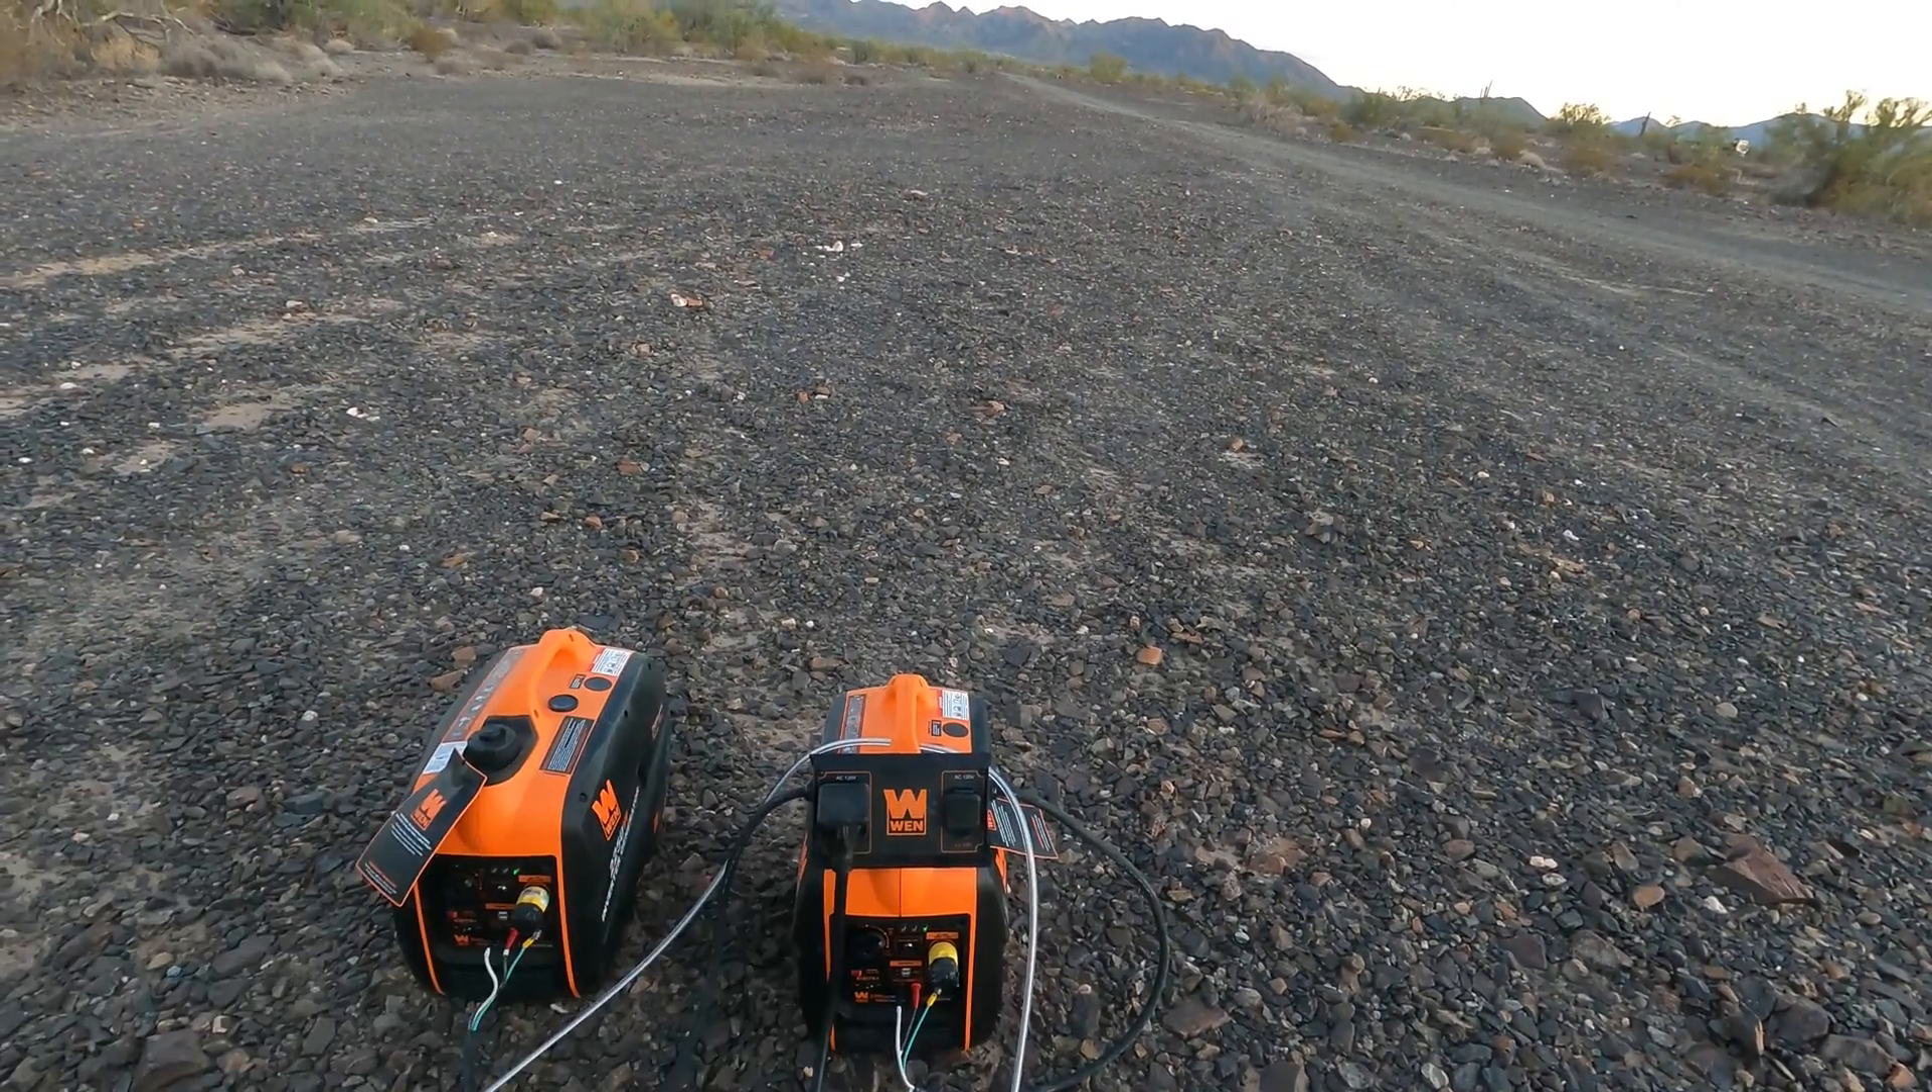Both these generators are connected together.